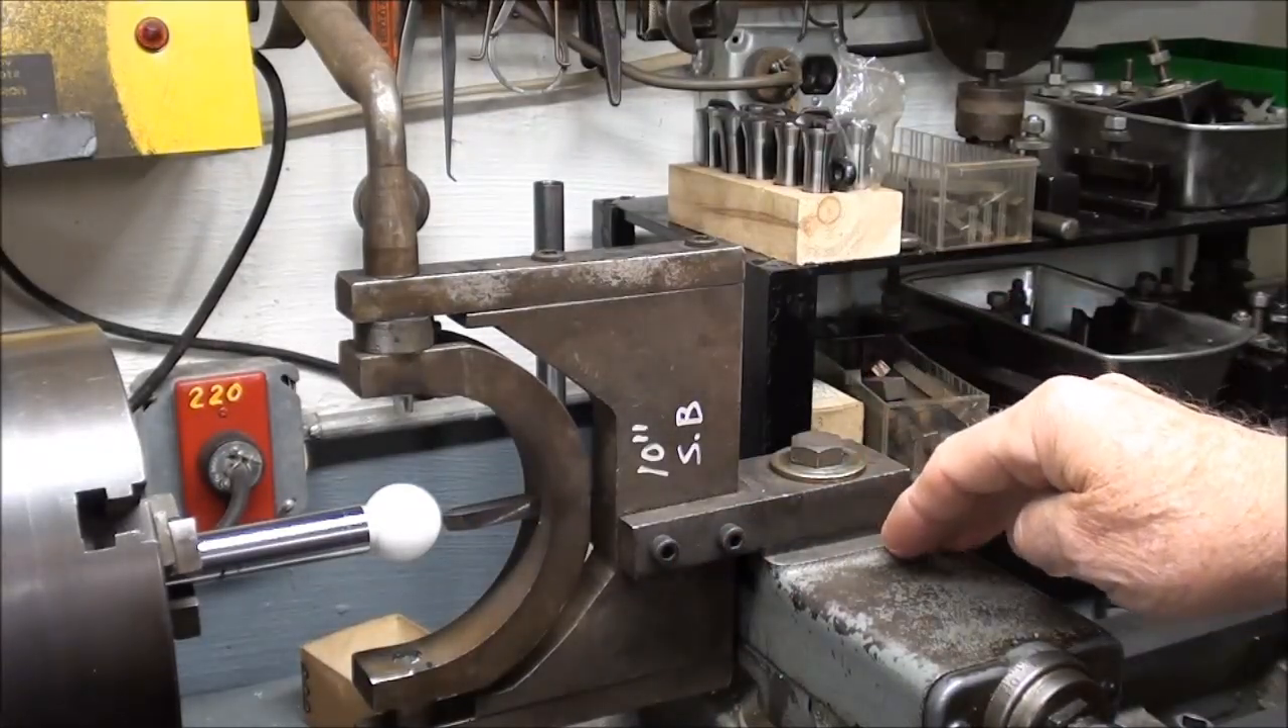The ball turning attachment consists of a frame that is bolted directly onto the compound and I had to make a special T nut for that.